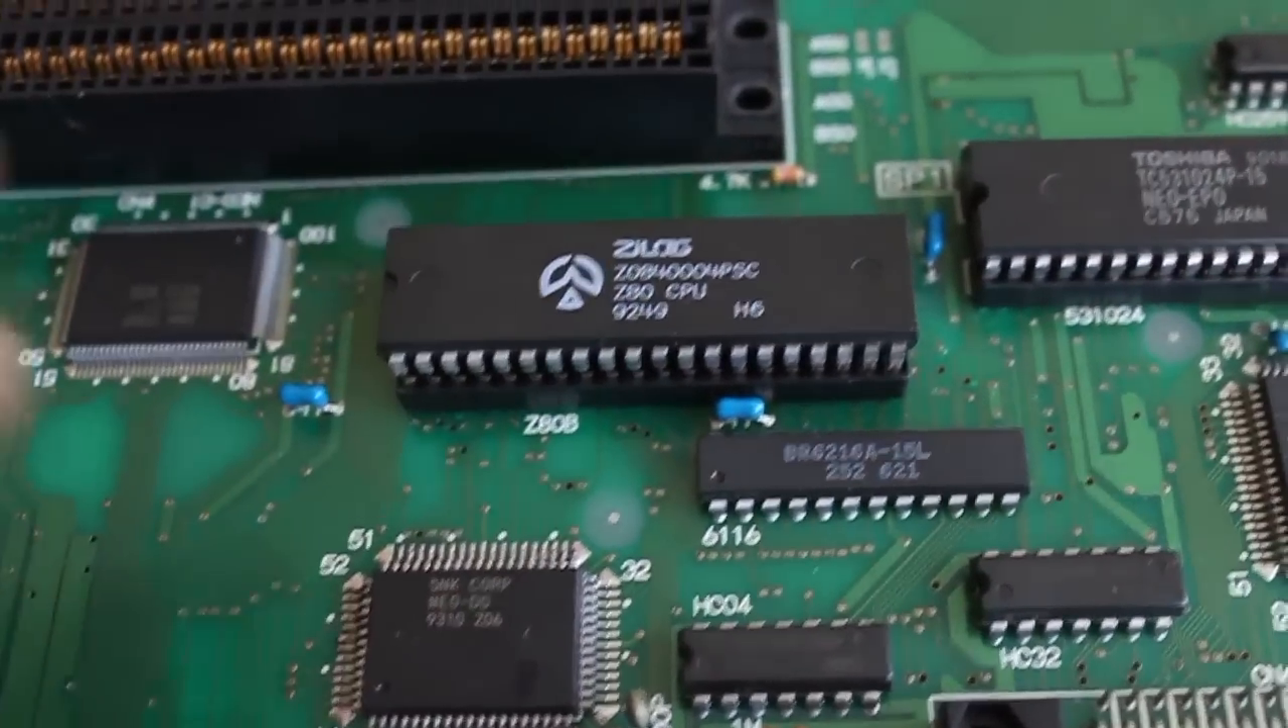Le Z80 qui manquait aussi. Il est bien dedans.